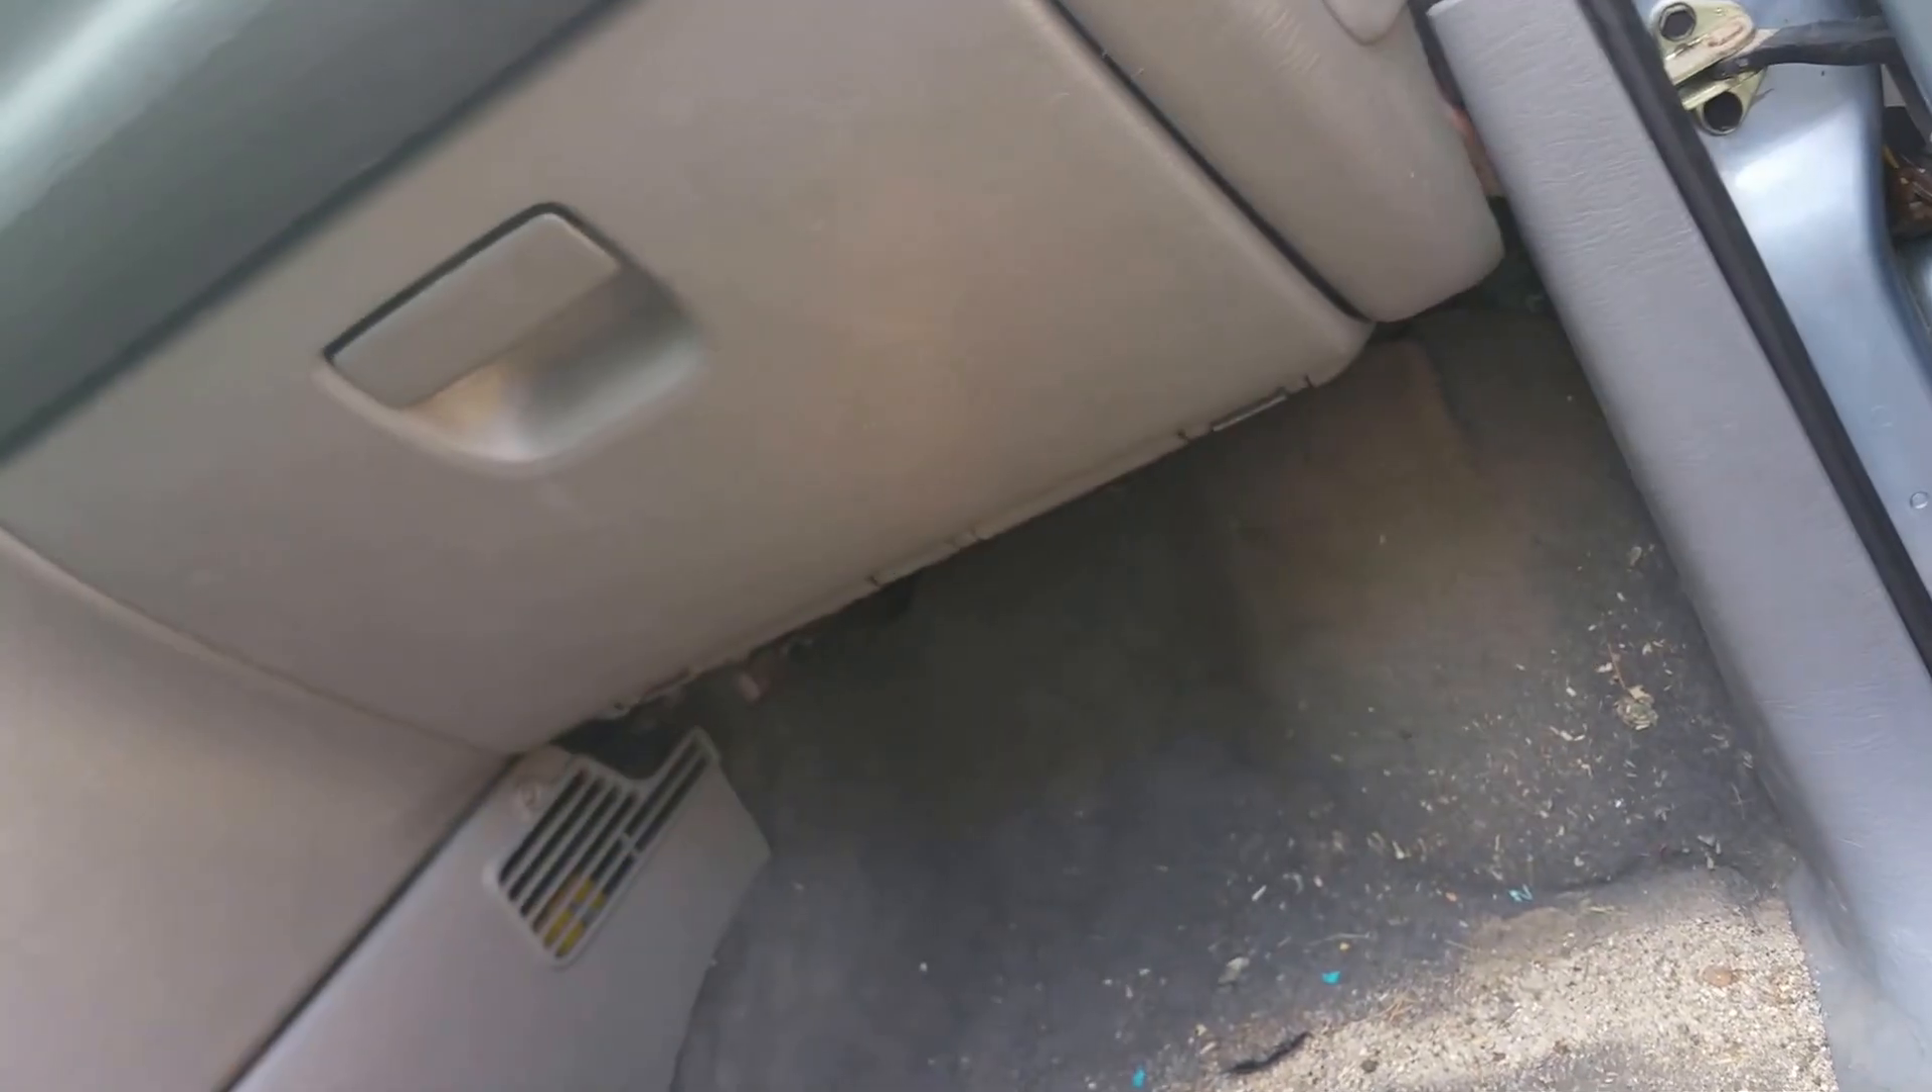Okay glove box is back into place and at this point in time you should have nice cold or hot air if you're doing the job in the winter time and it broke in the winter time.